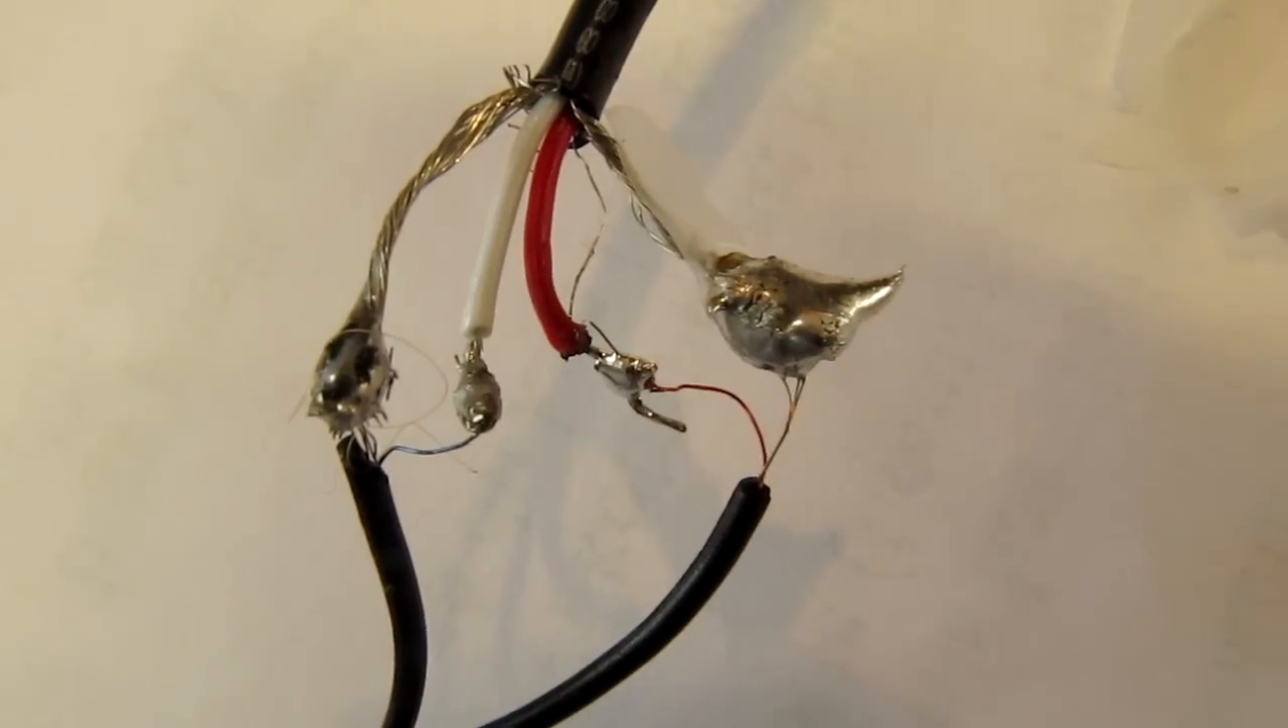Now I am done soldering all the wires.